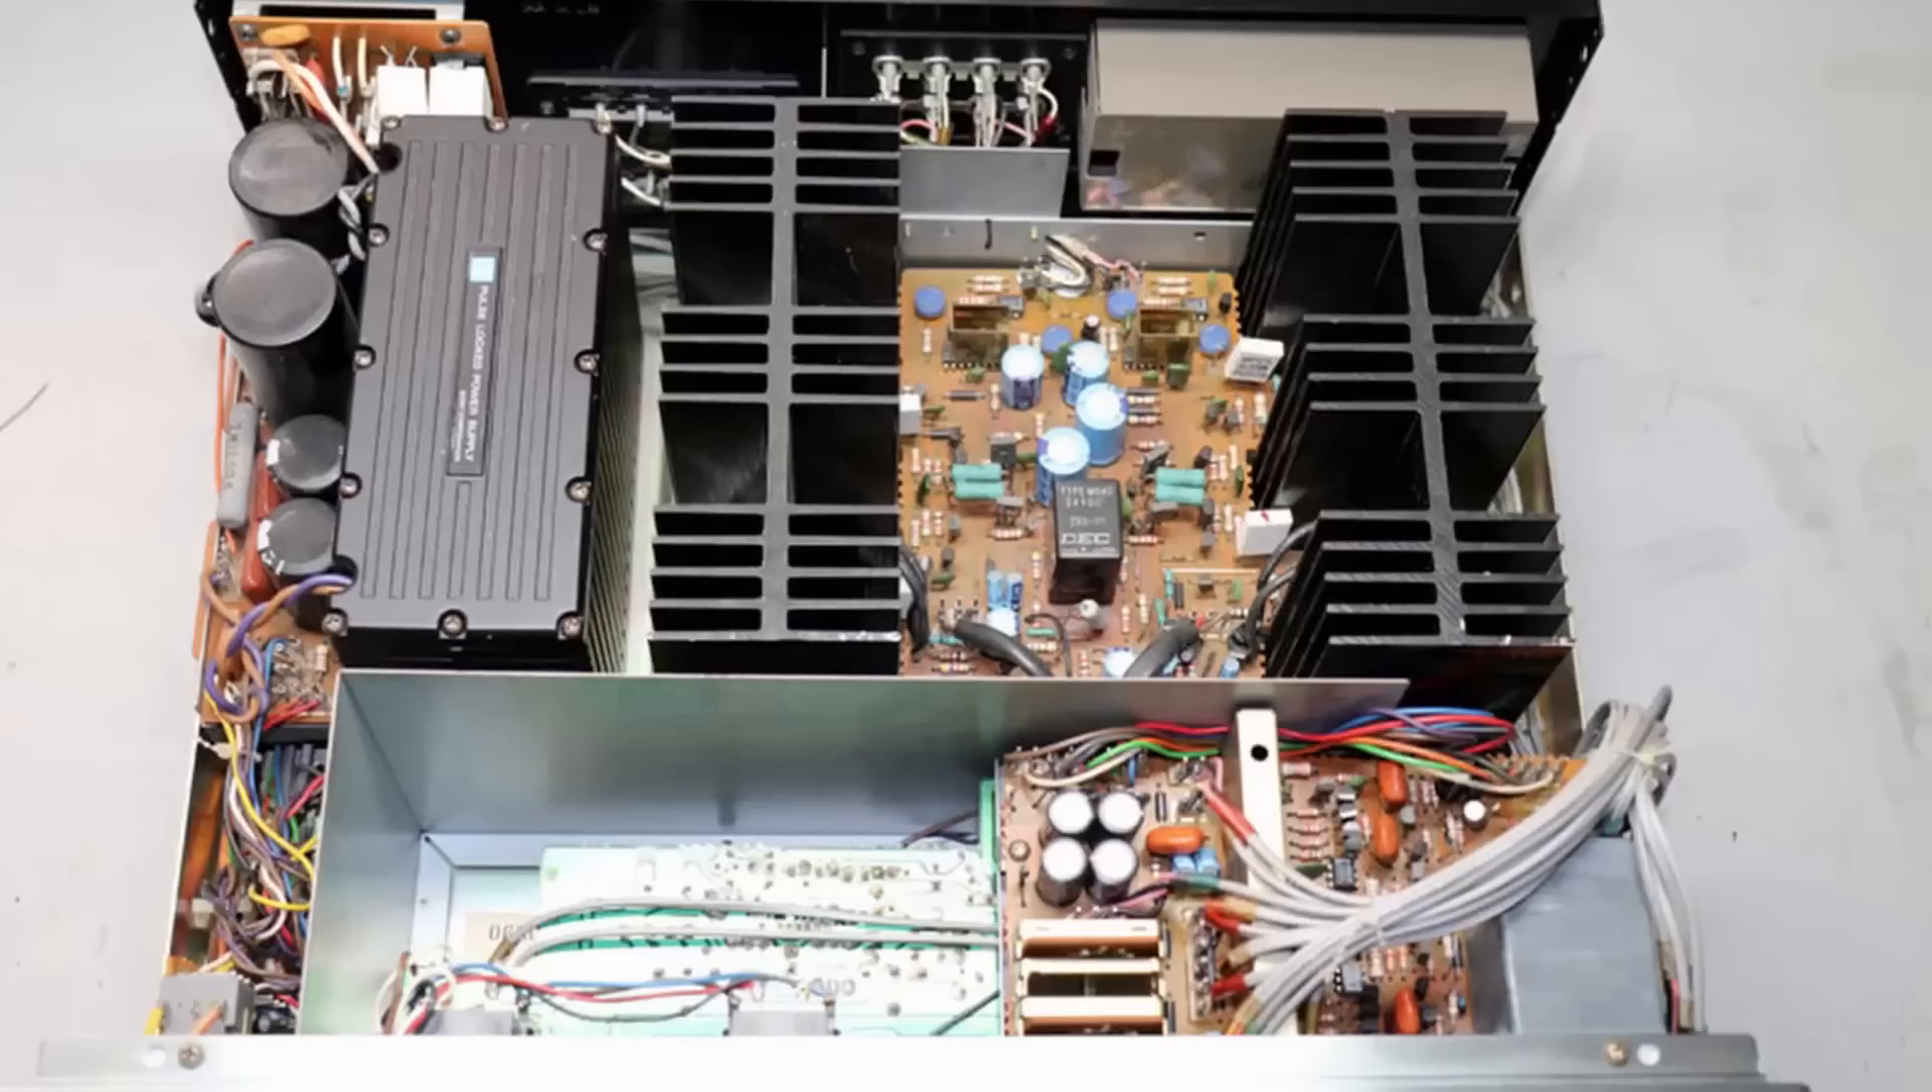I removed the top cover just to take a closer look just to see what I could see.